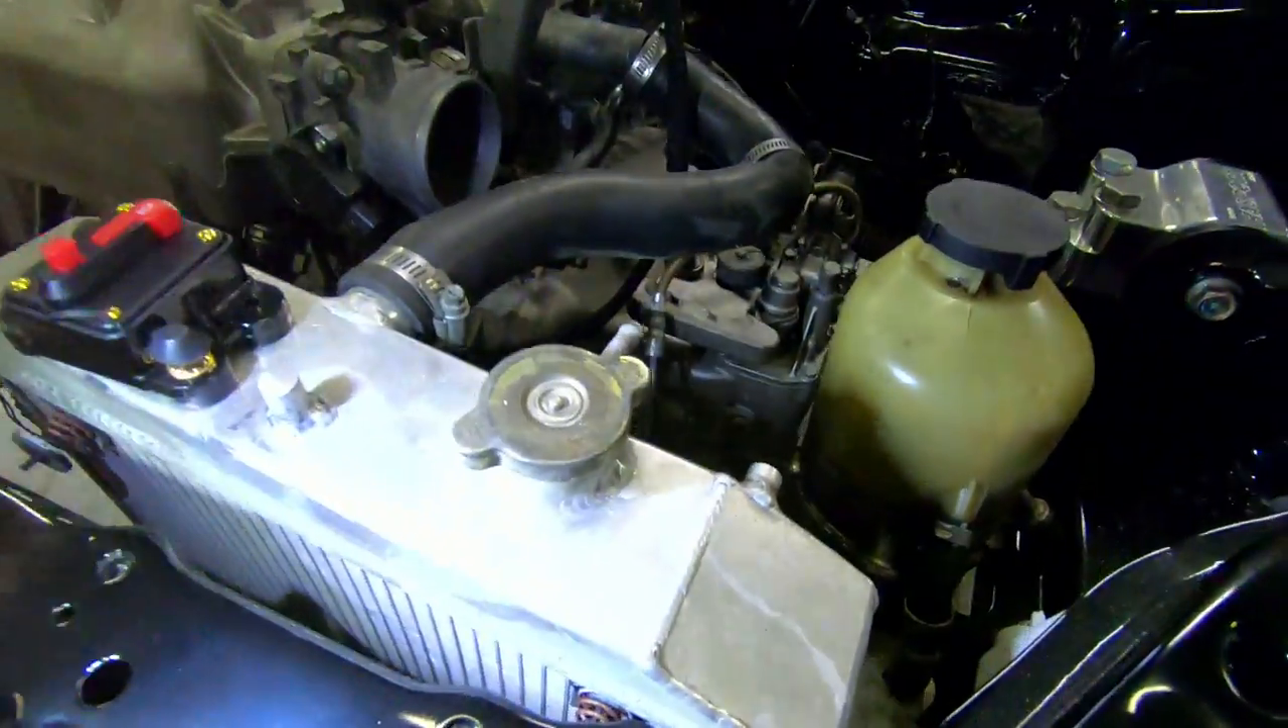Not the most common location for the radiator I don't think but she fits in there nicely.